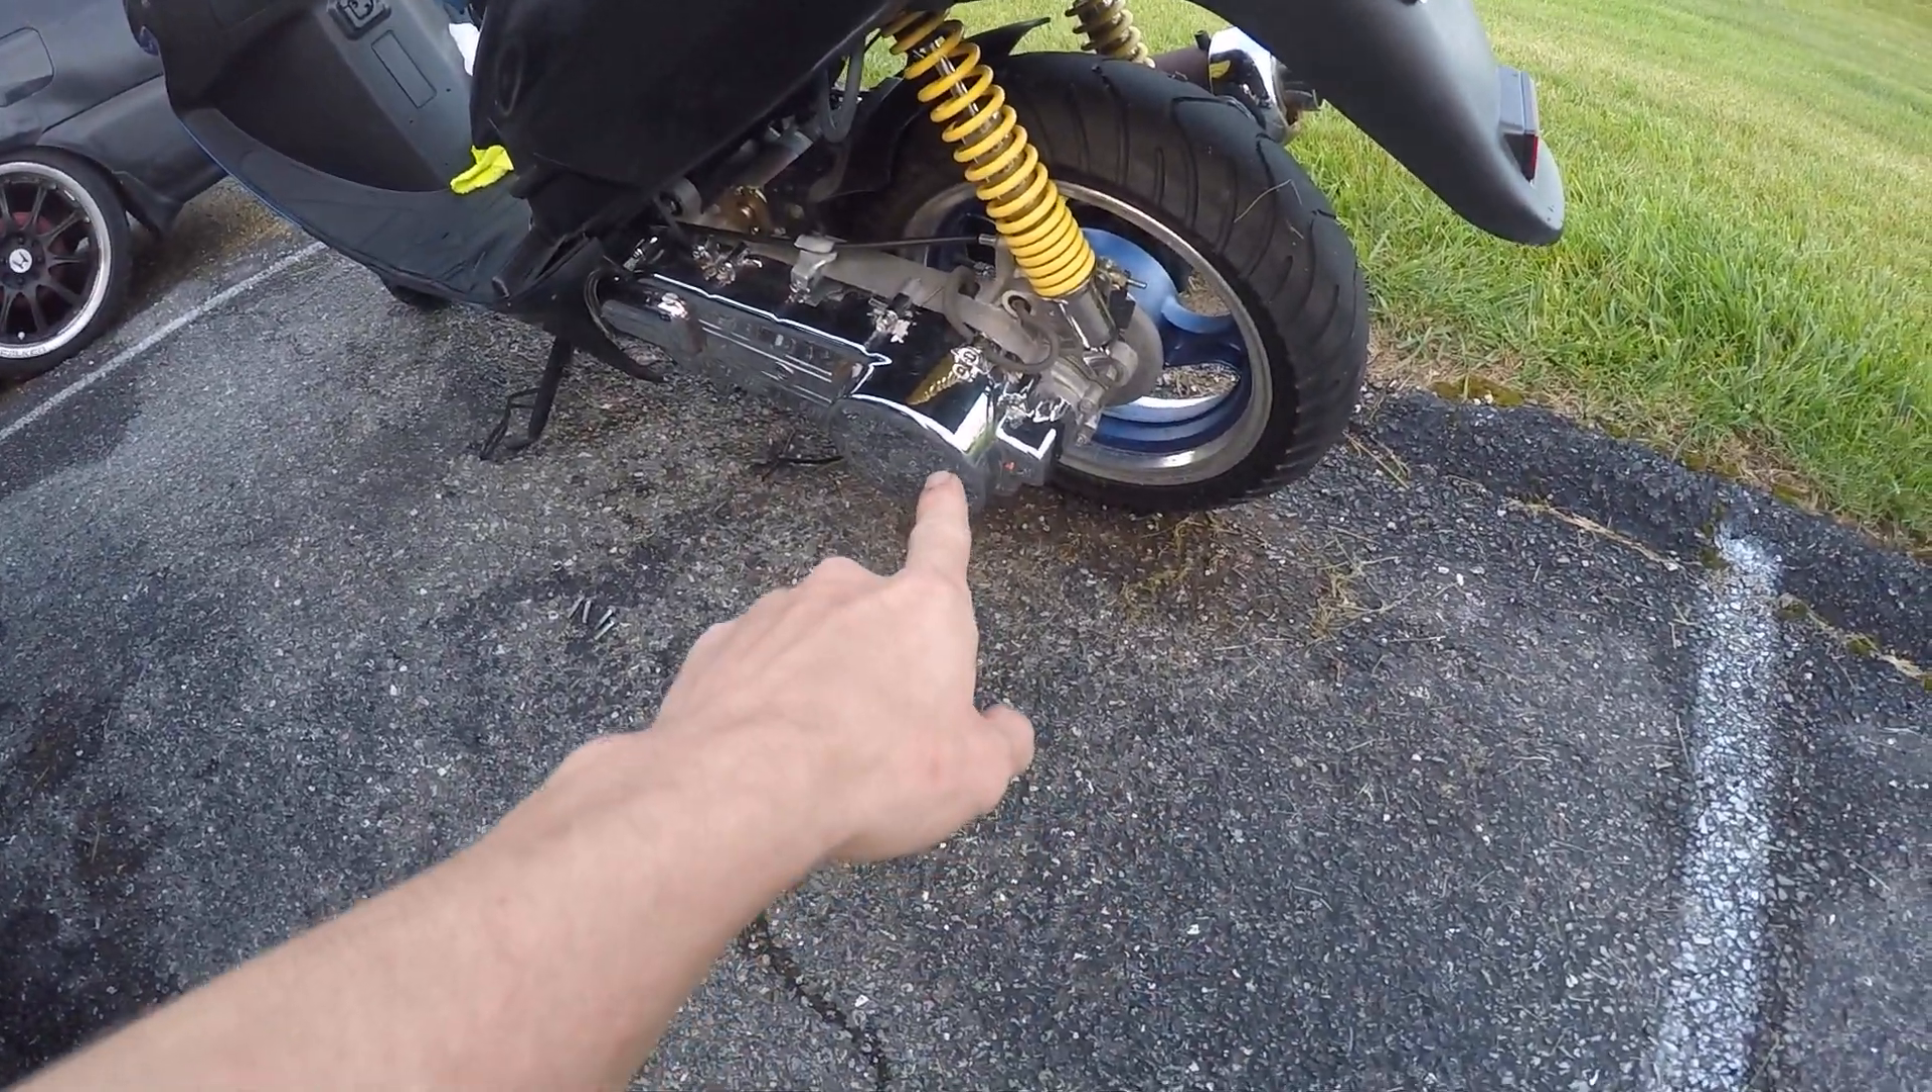I haven't popped off the CVT cover yet to see what's all going out going on in there currently I'm looking for one of these.